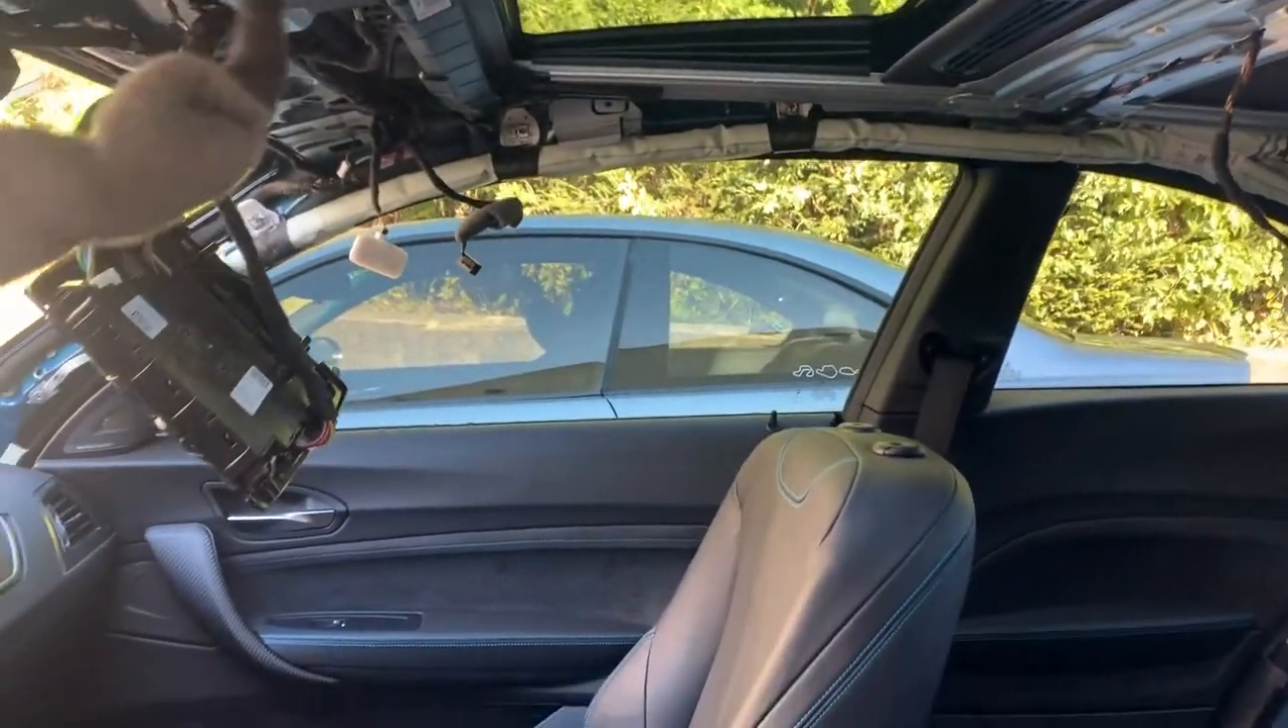All is left to do is put the headliner in and finish some minor trim pieces.